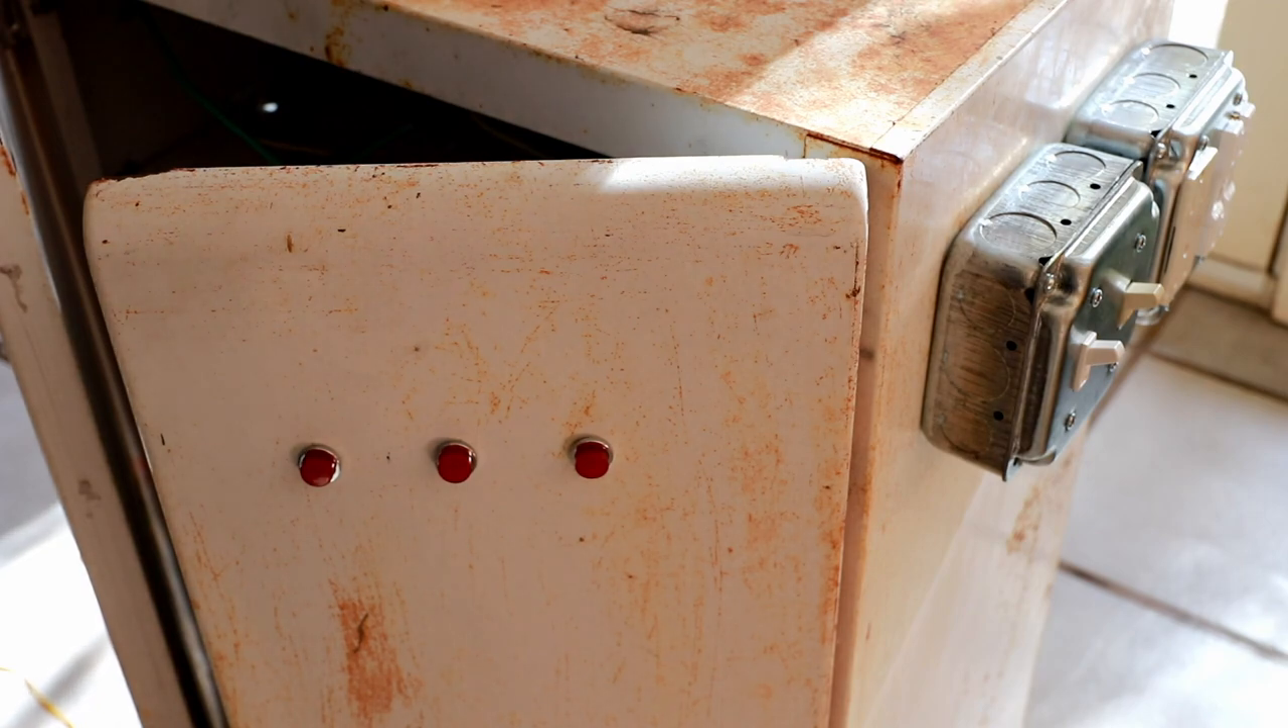So now our three indicator lights have been installed.